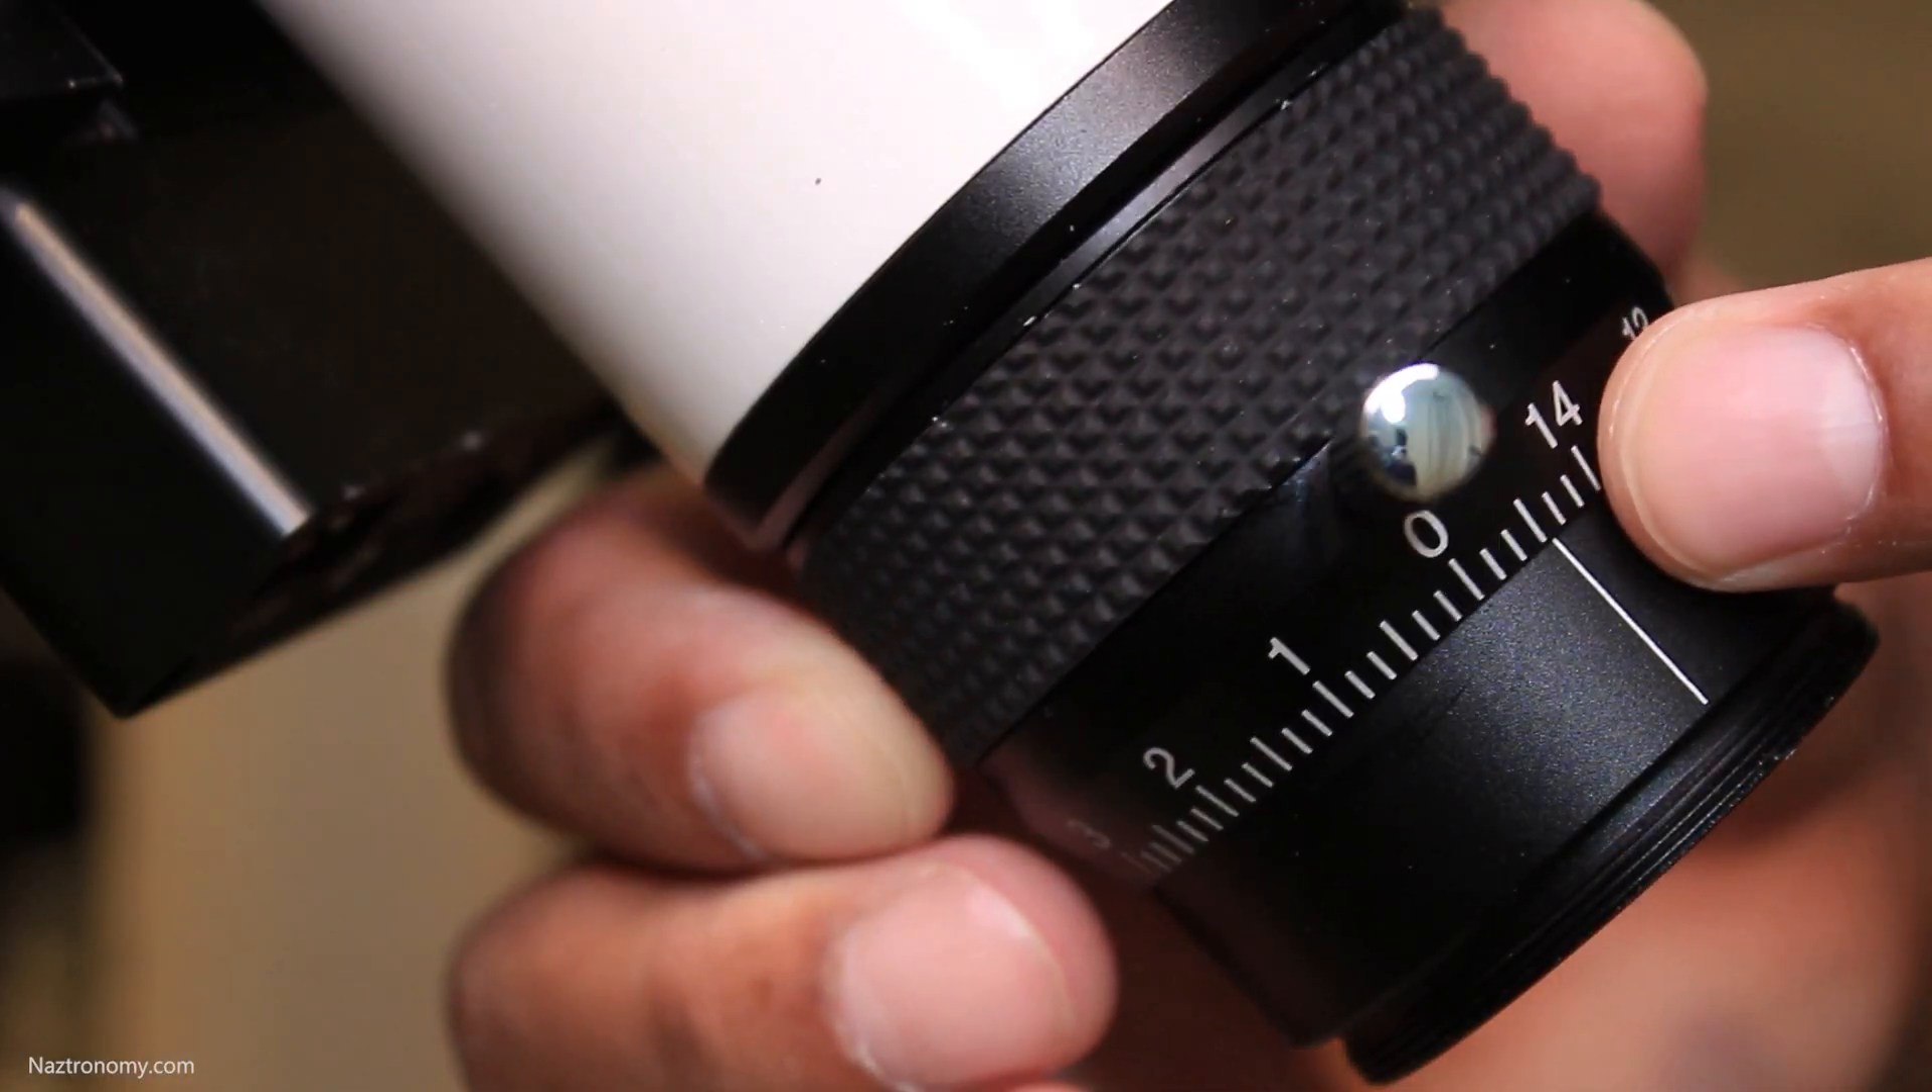So I was able to fix this and I had to loosen it again because I realized that the zero marker here wasn't actually aligned to where the line is here.